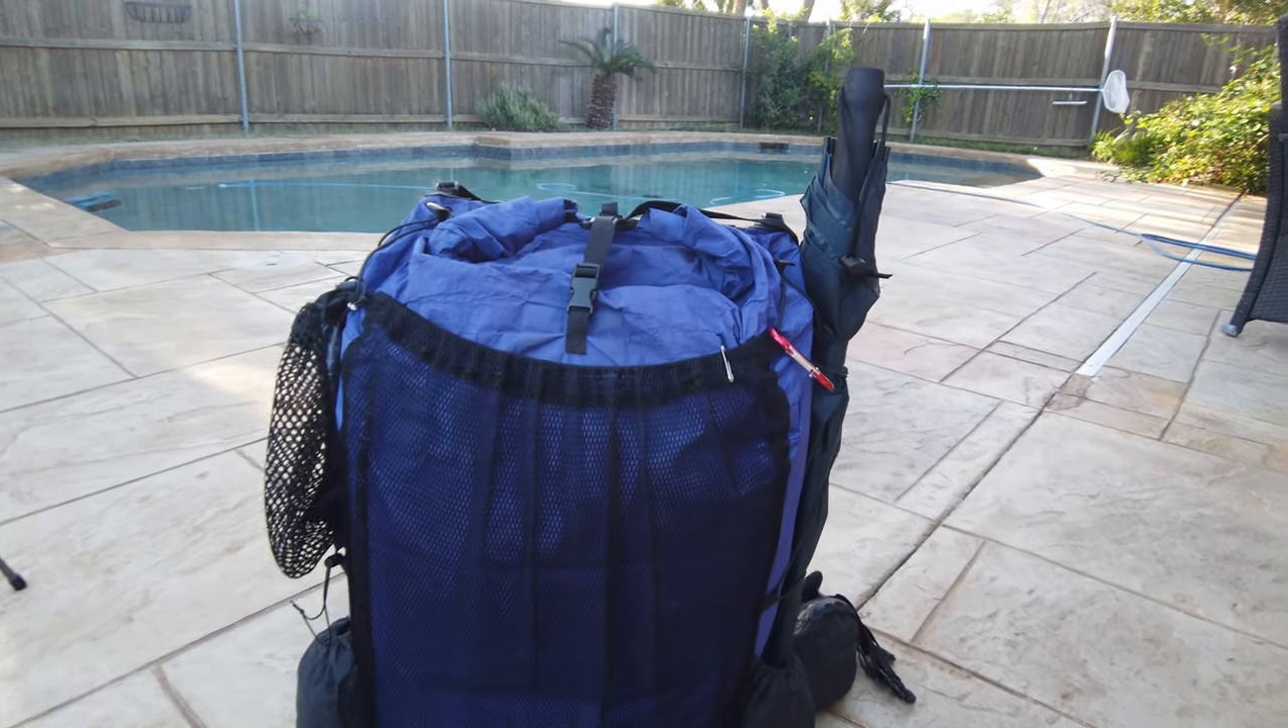Even when I put it in my side pocket like where my drink water bottles go it is sticking up above the top of my pack by five inches.